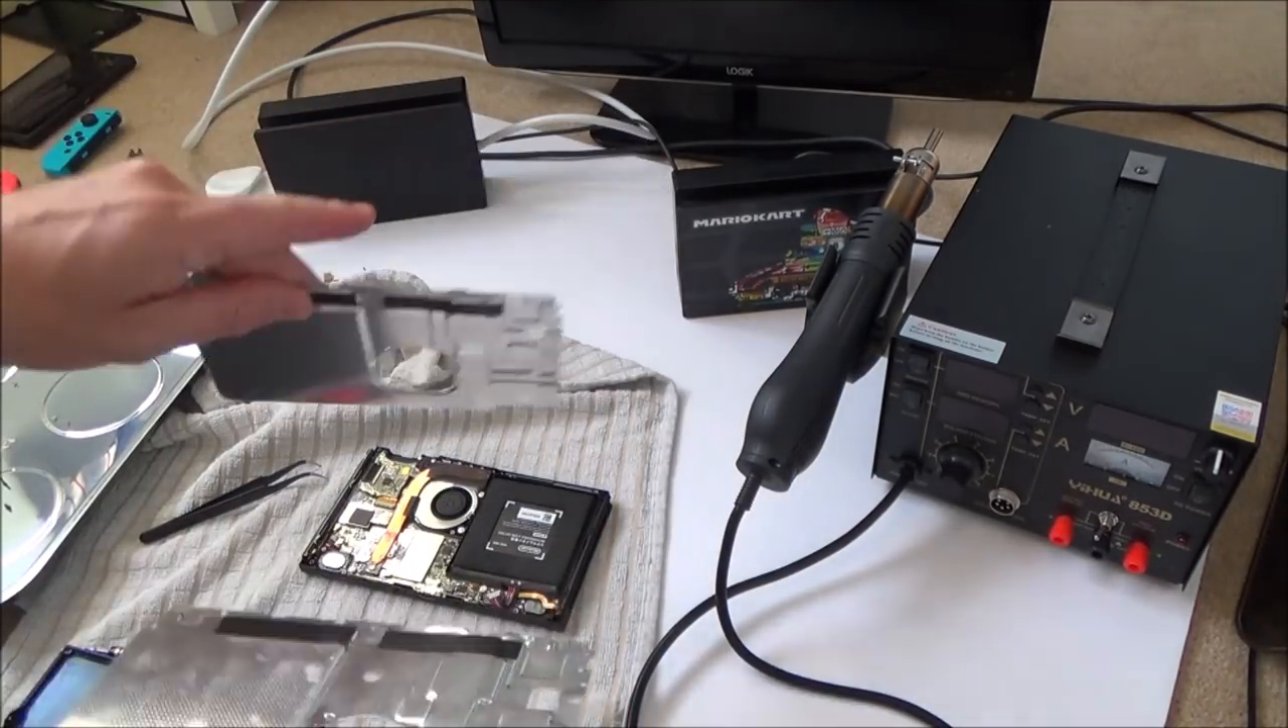Right, okay, I've only got to put the back plate back on.